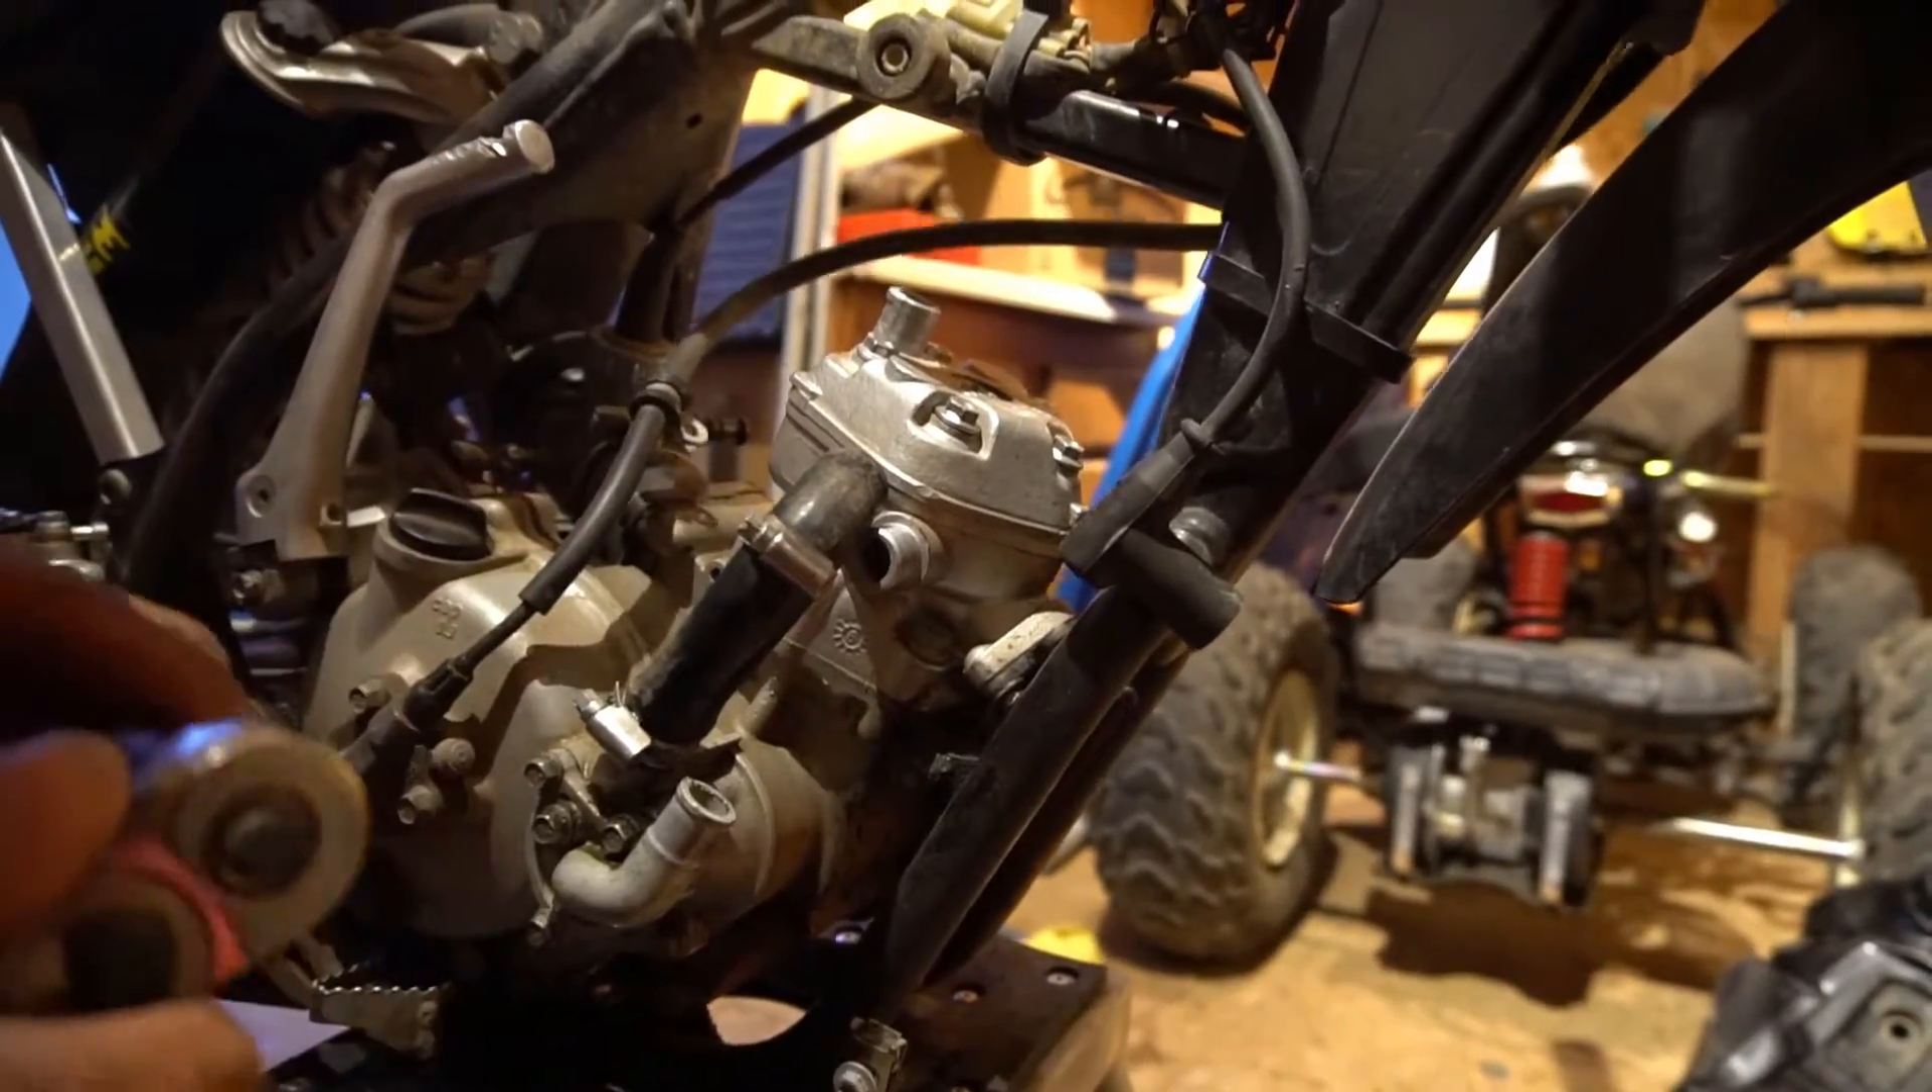Alright, so we have most of the bike disassembled. We just have the head to take off and also possibly the cylinder.